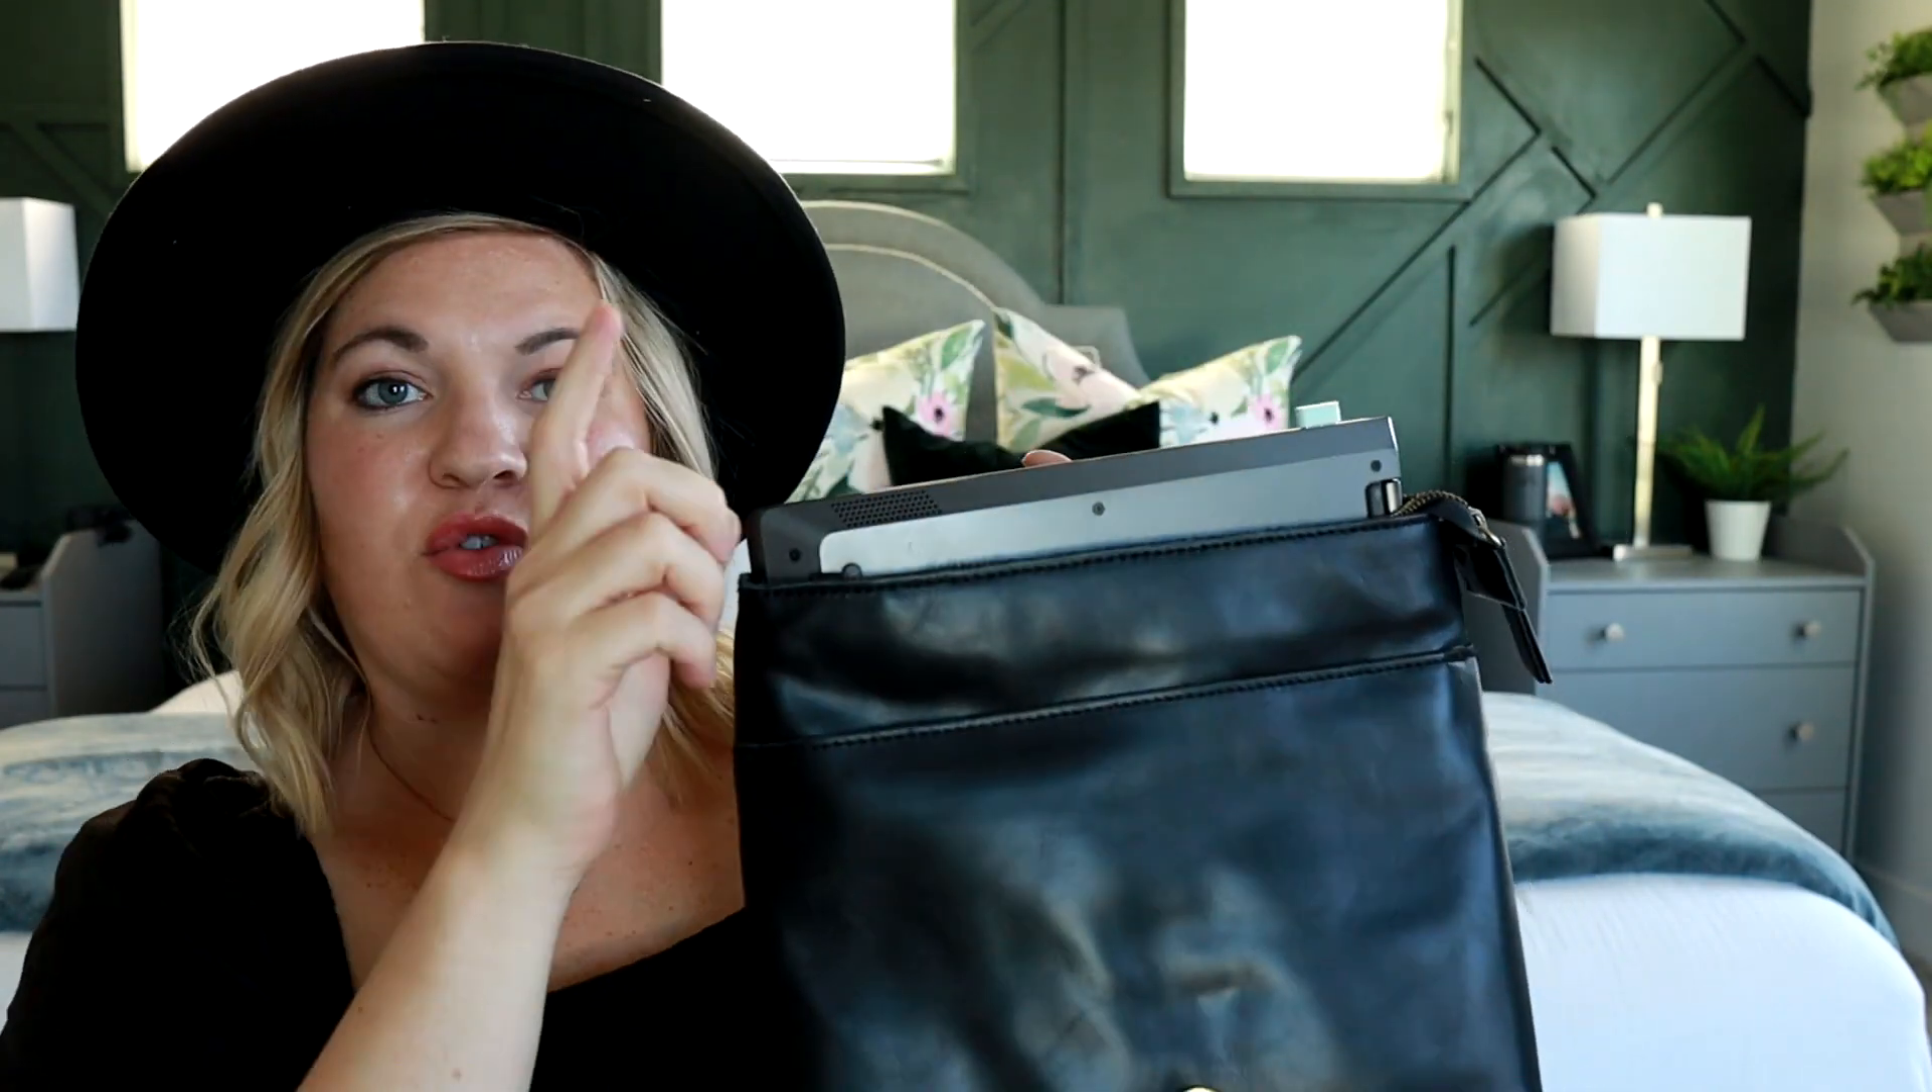So this backpack is a little bit too short for this size of laptop.